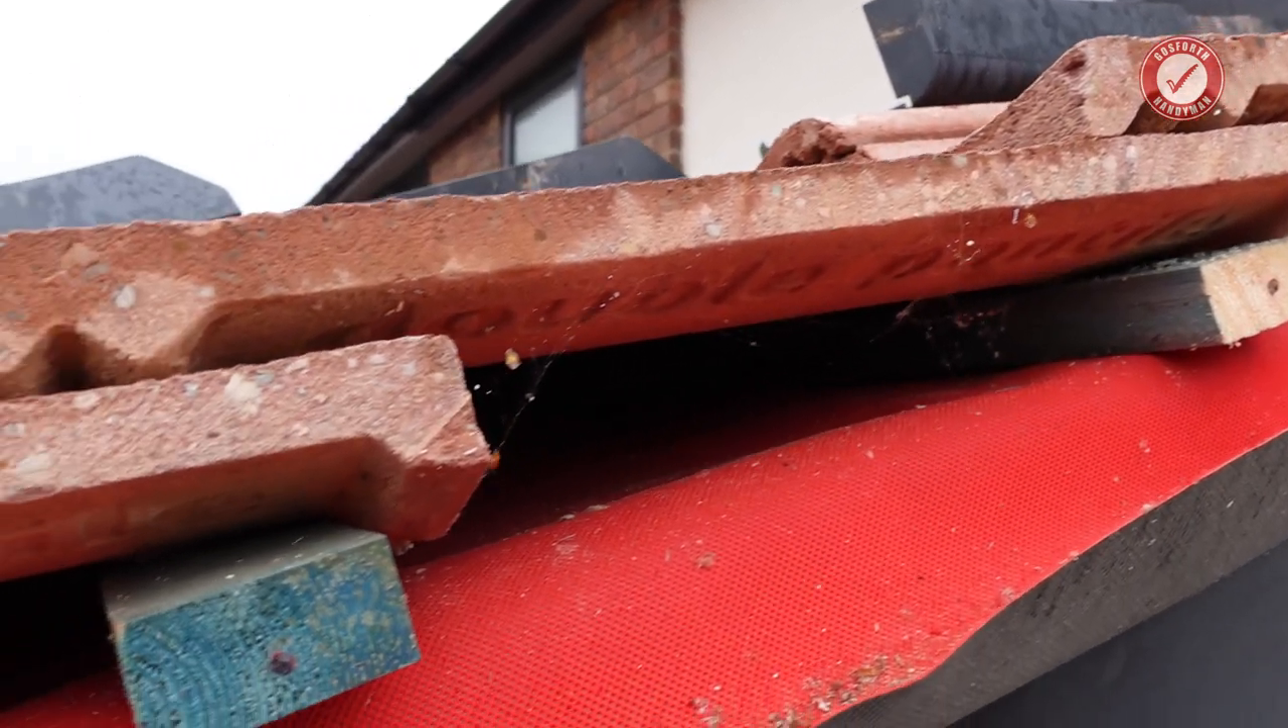If you leave a gap, birds will nest under your roof straight away. But if you remember, the problem is, is that we've got a gaping gap up this side here, which you definitely shouldn't have.